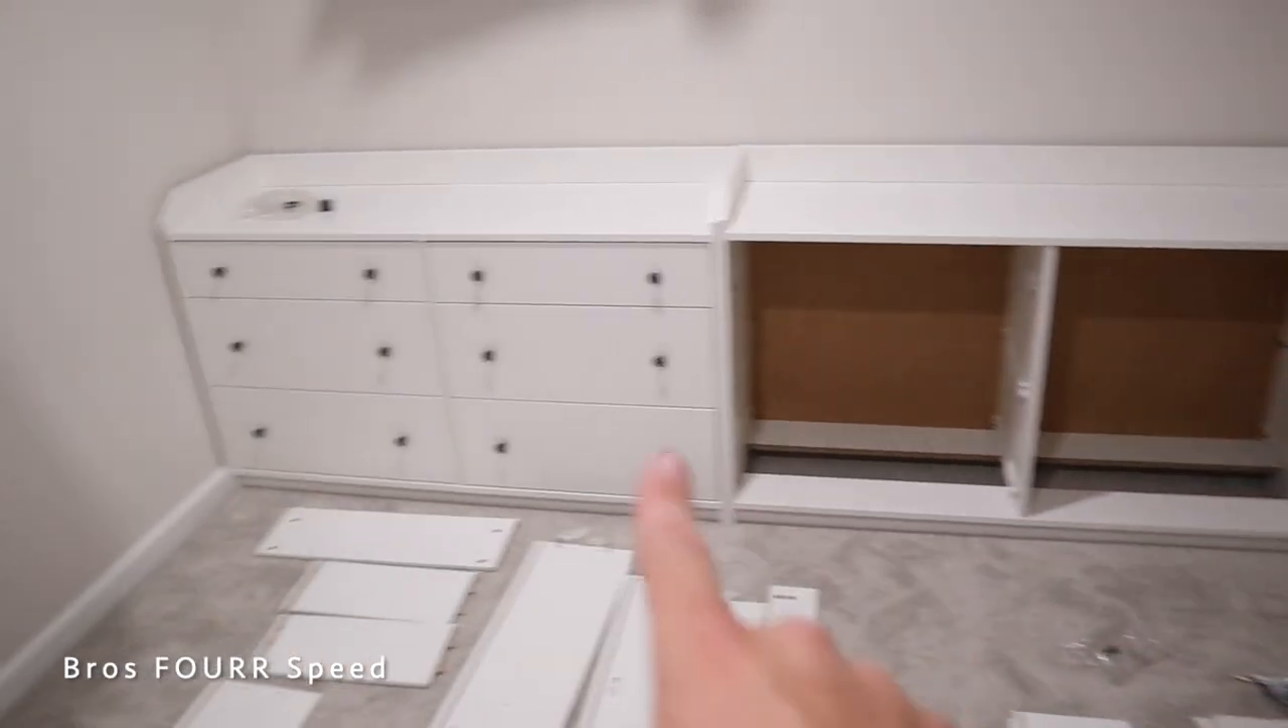So it is starting to look like a dresser you can see before with no drawers and all the drawers in the one to the left.